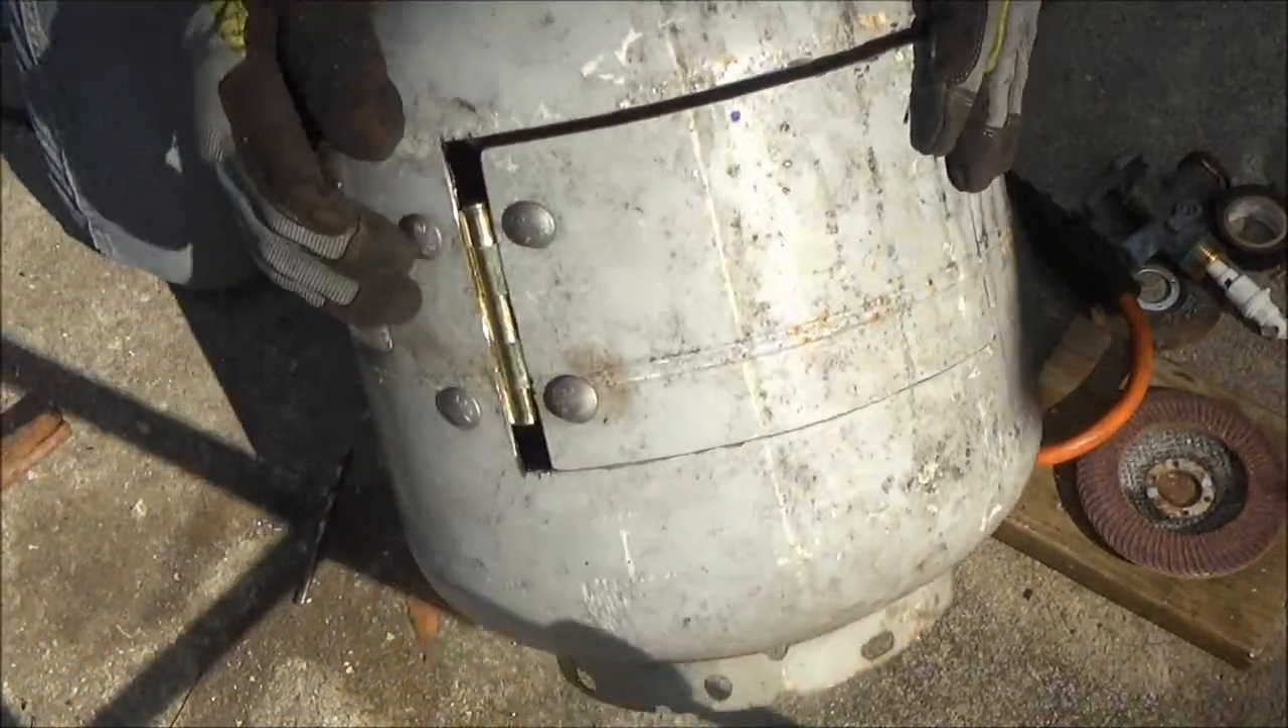Okay guys, so we got the door on. All we got to do is put a latch on and the door will be finished.